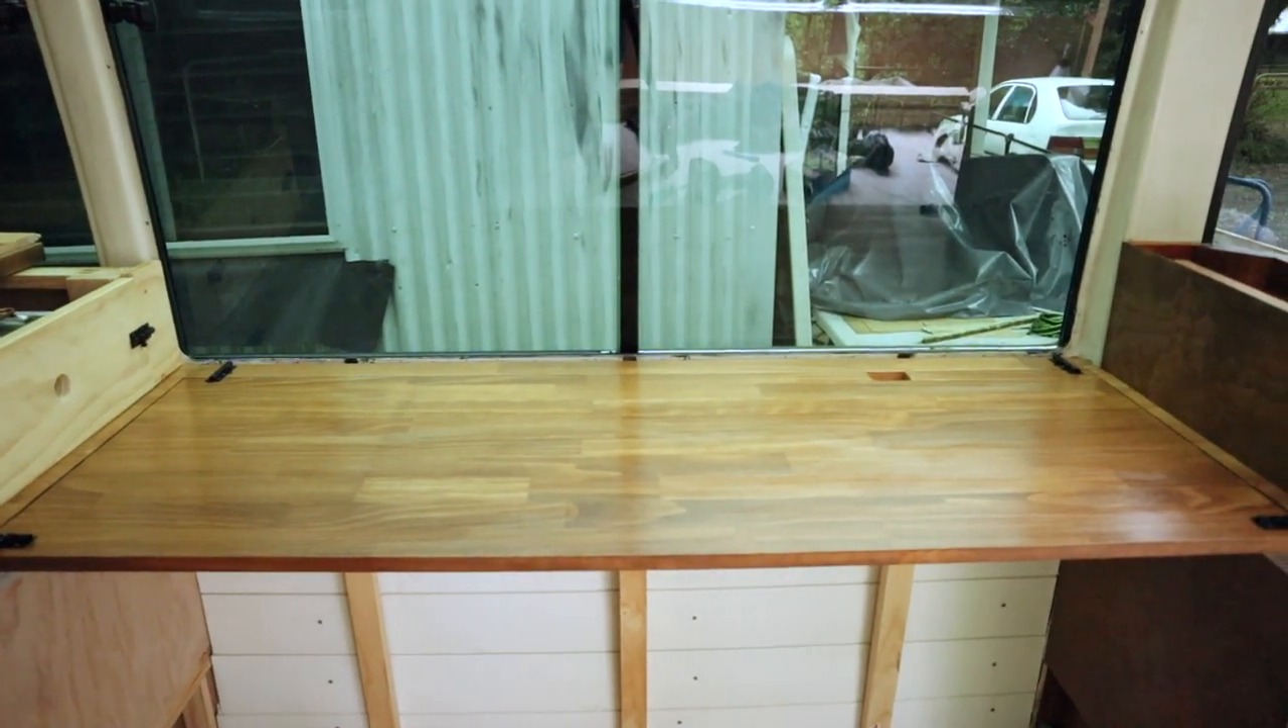And there it is. One removable table.